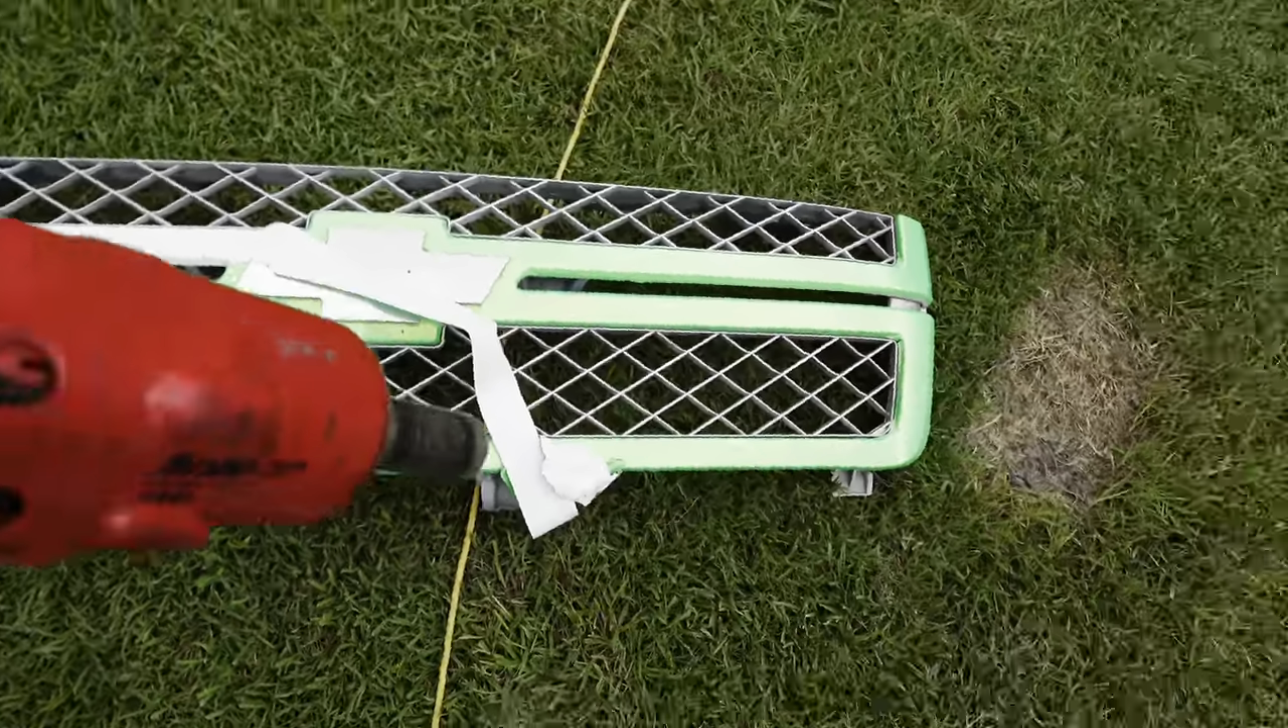I already took out my grill i started taking off the wrap.